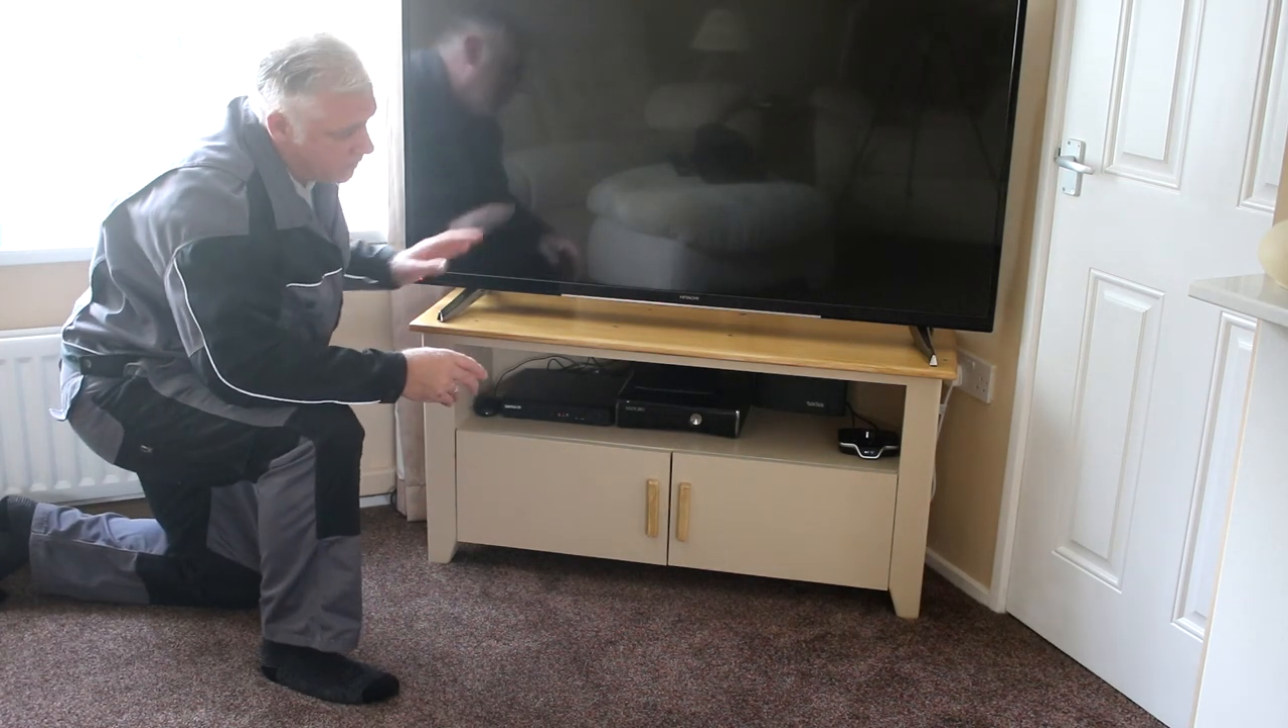I've finished the TV cabinet now I've installed the two doors.